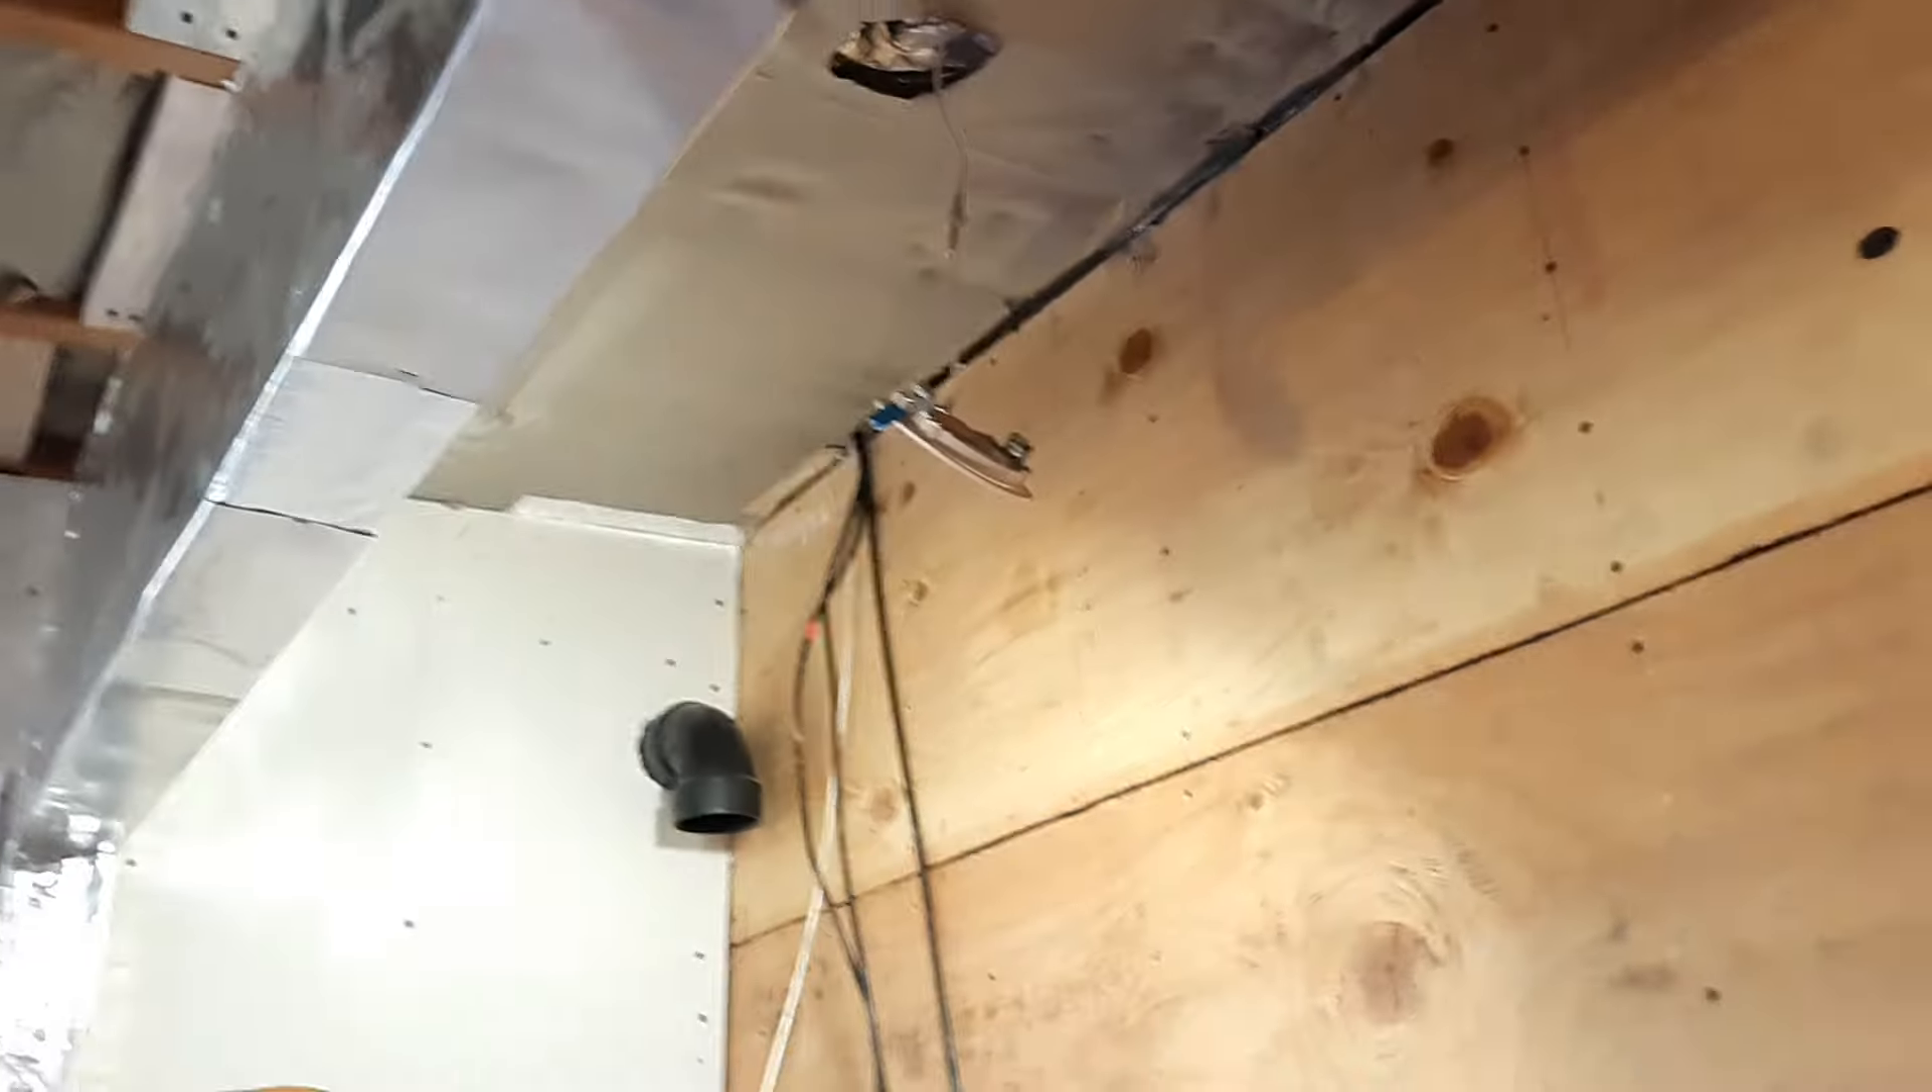You can see the light will be up in the ceiling. It's just hanging down for now because we've got to put the drywall up.